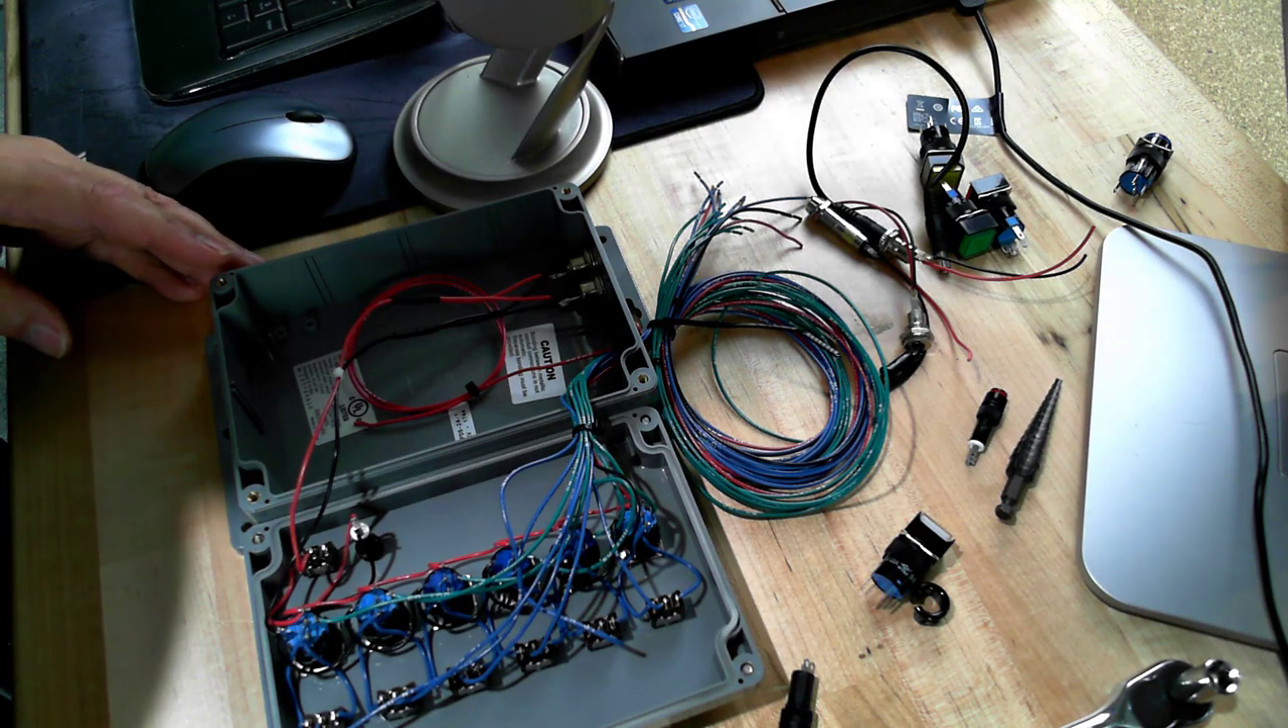Here's a unit that is complete completely wired up.